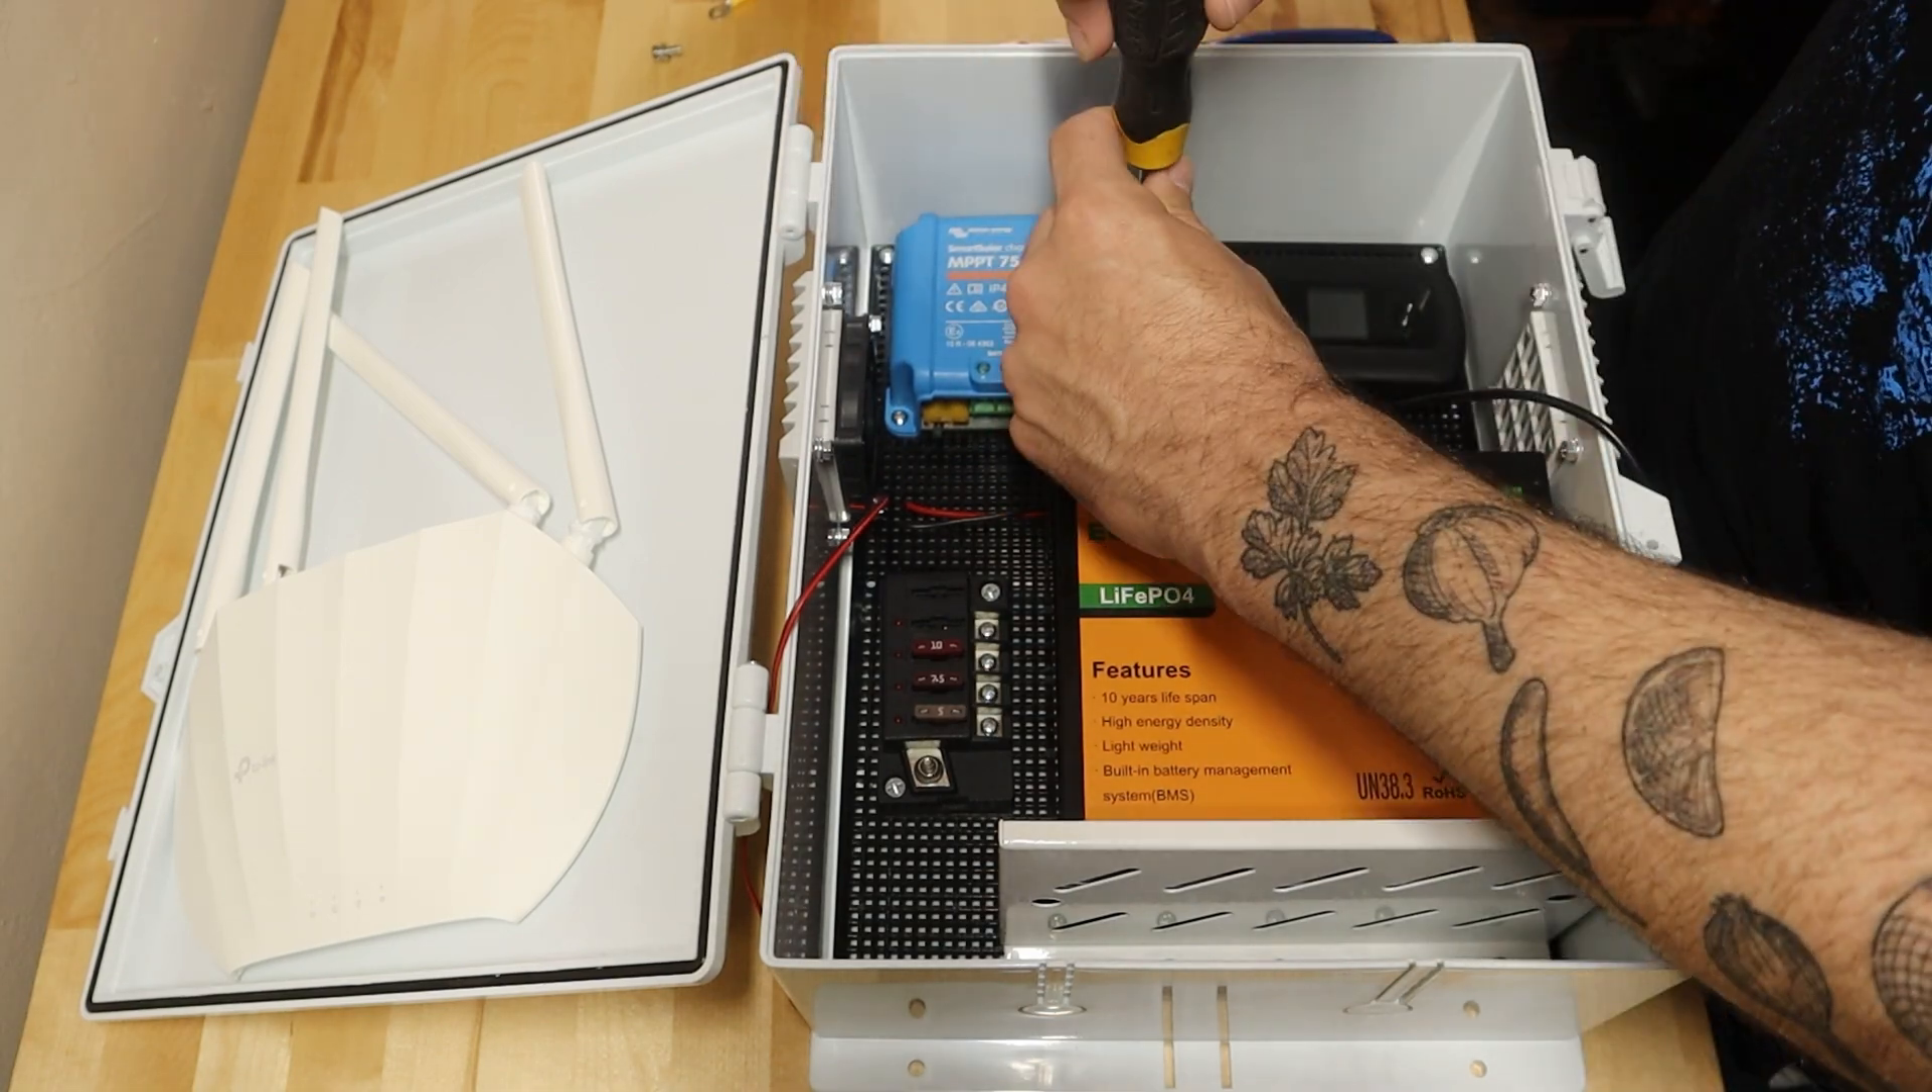I used a weatherproof electrical box which is just the right size to fit the battery, the controller, and the router.